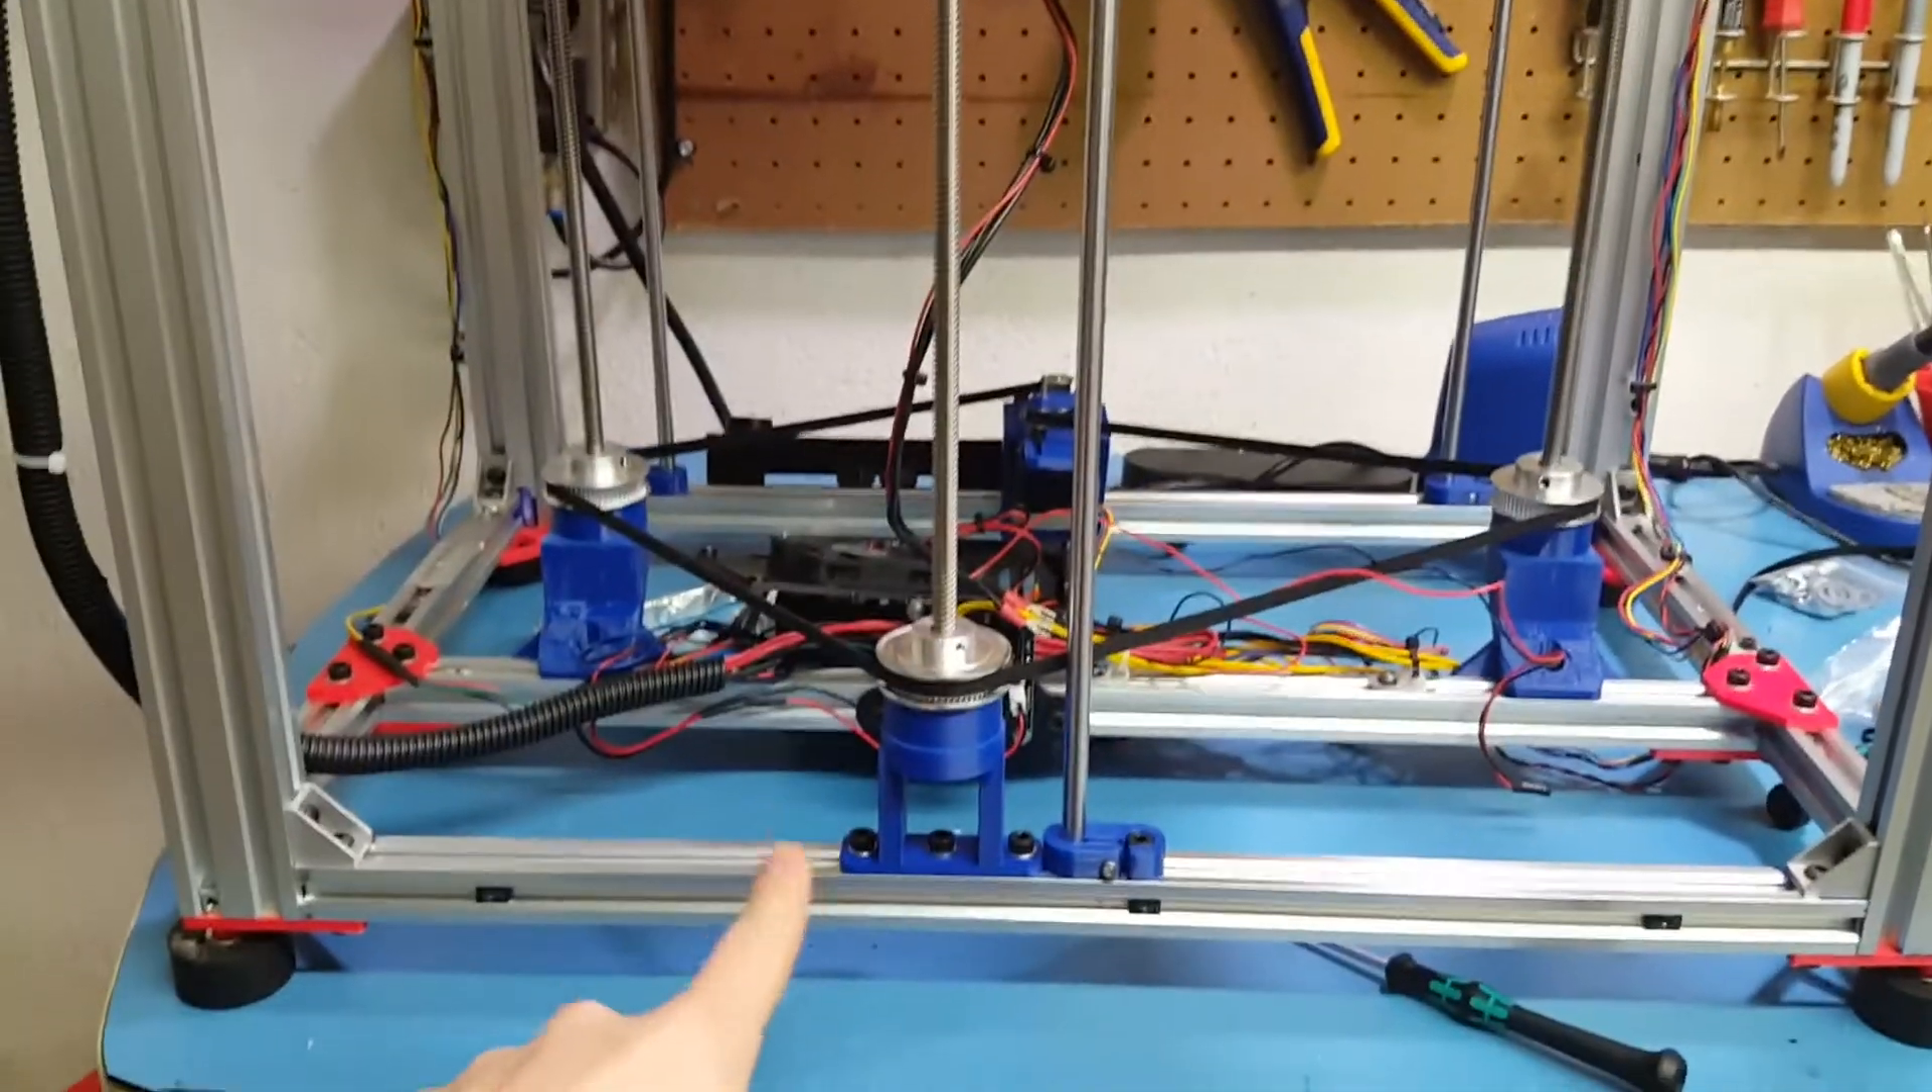So I got the third lead screw mount taken care of.